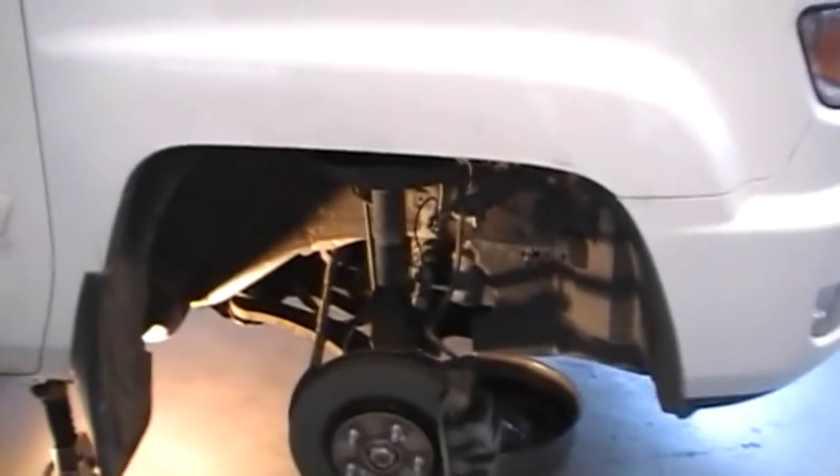Okay, I've got all the tires rotated all, but the right front one, I still have that one off.